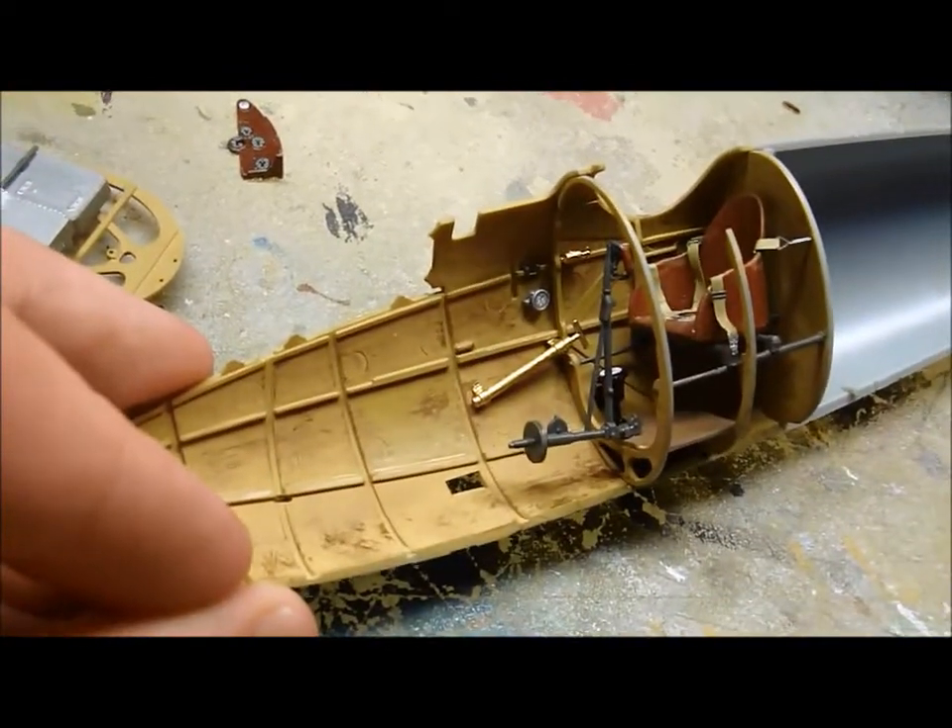Got the main part of the flight deck here, or your cockpit tub glued into place.